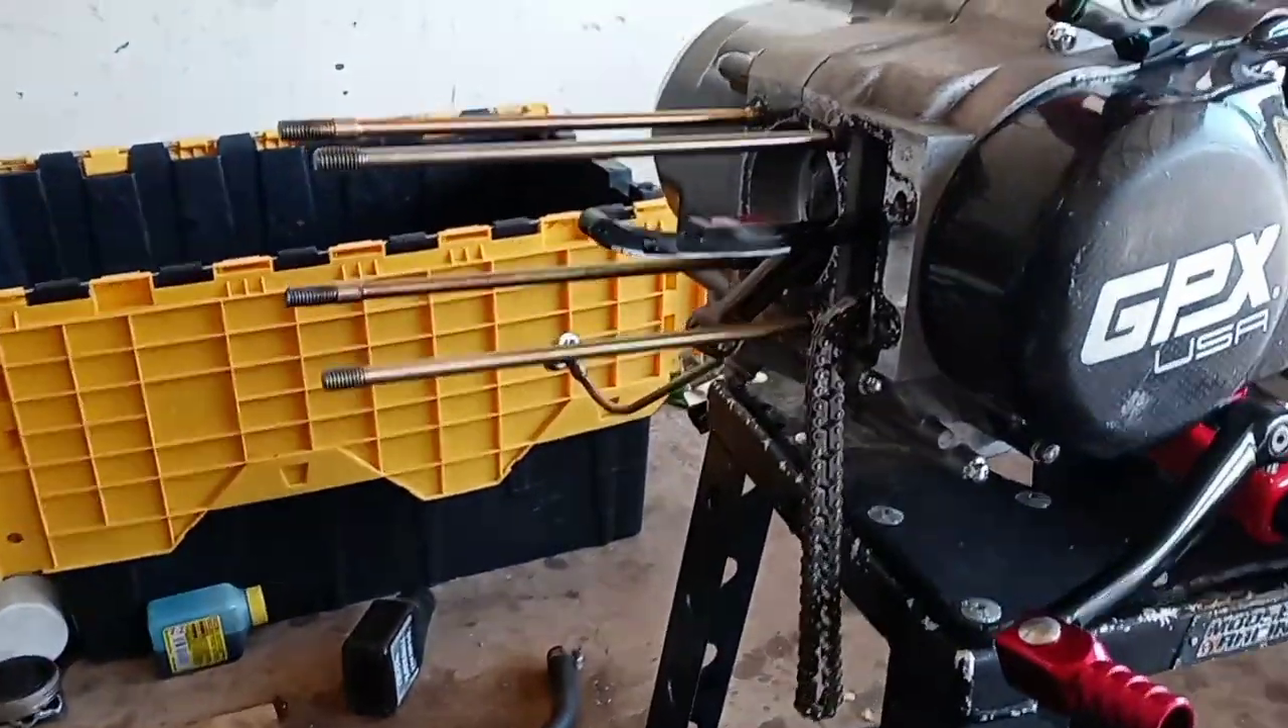All right so now we have our head and our cylinder off.